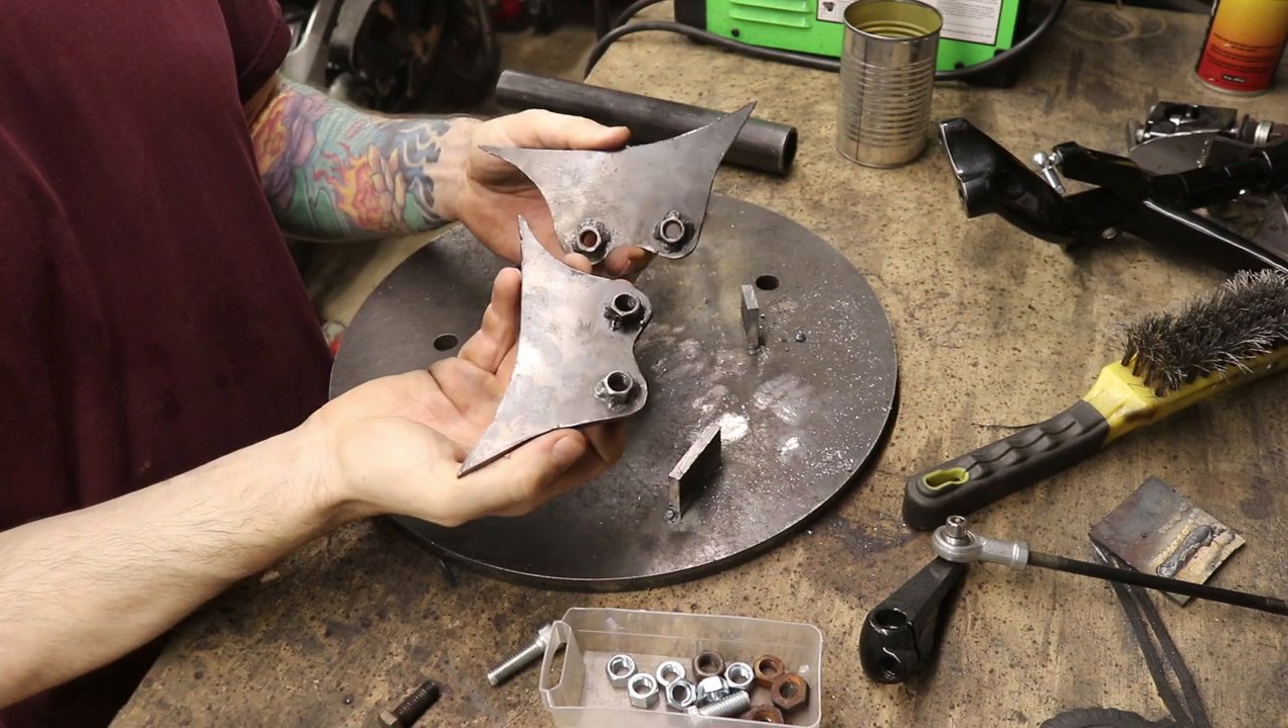Now we've got our two halves with our nuts welded on them.